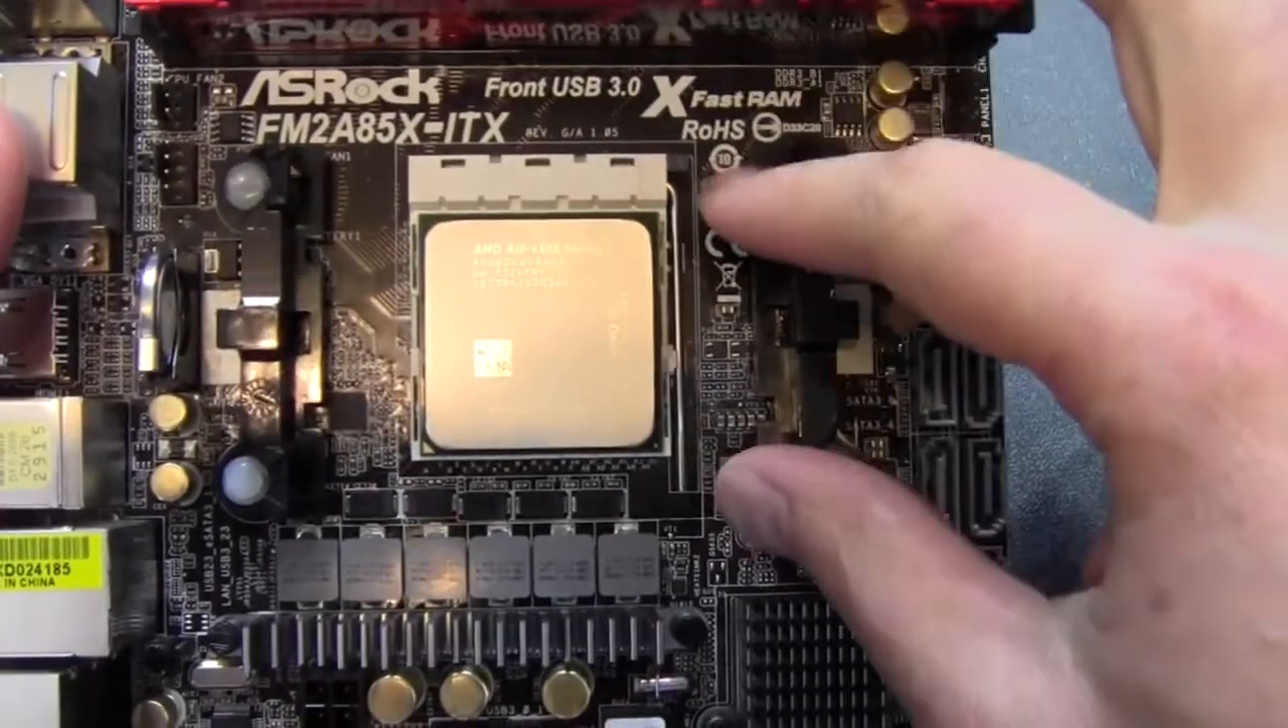All right, so we've got the stock heat sink removed.